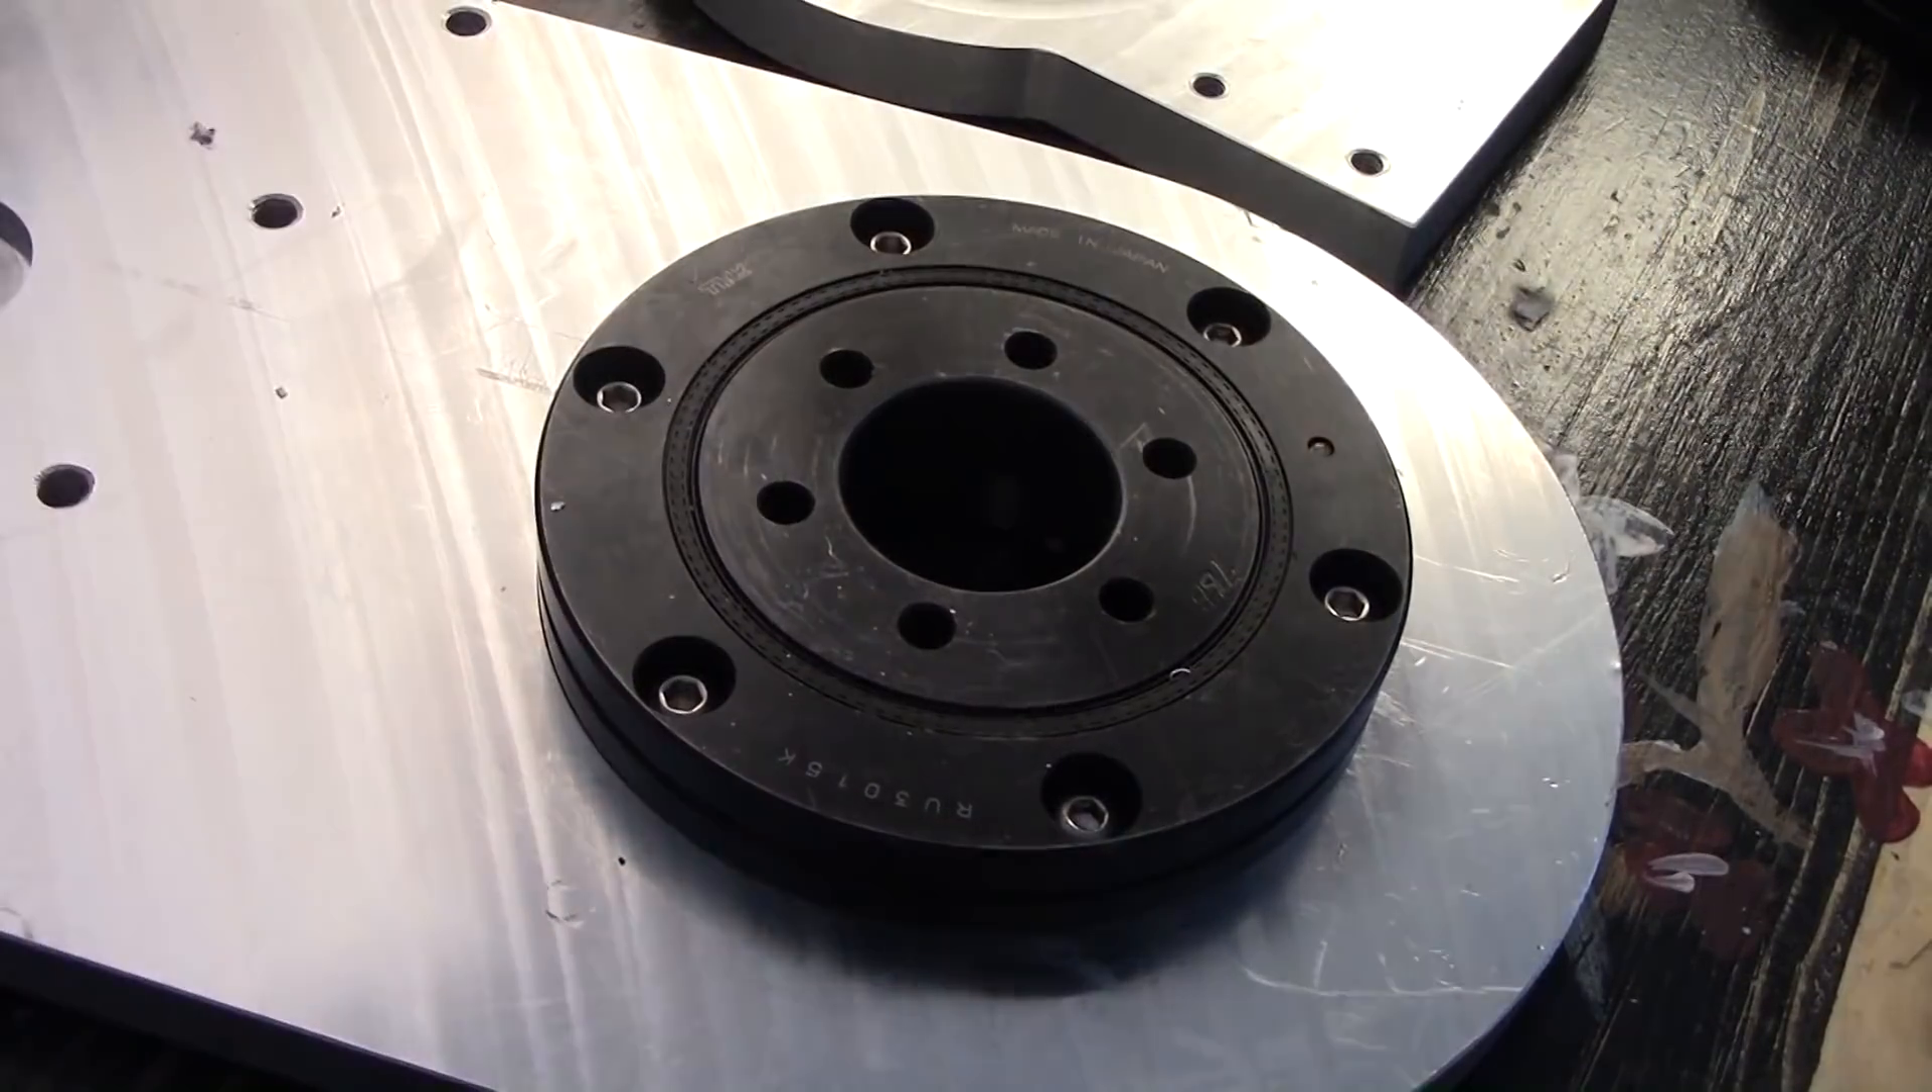We have all six fasteners in.